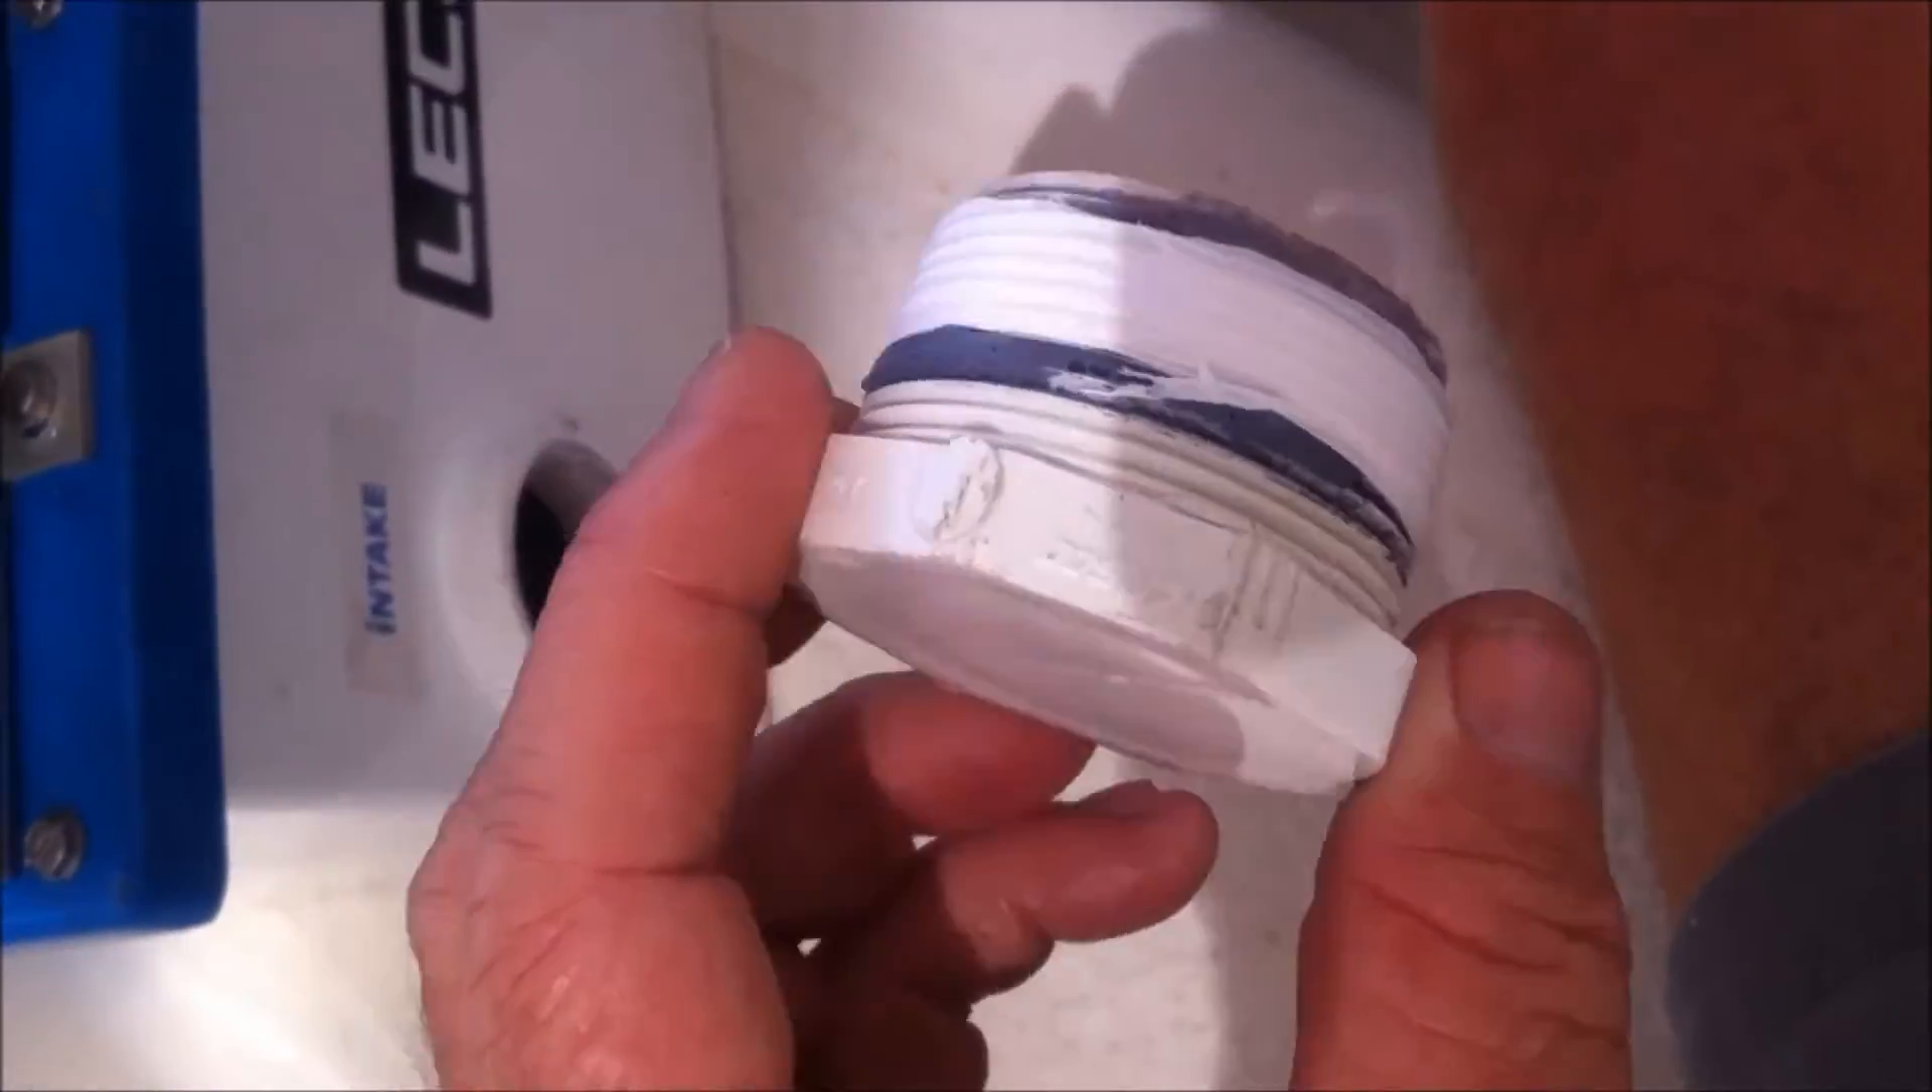There's our stopper with the Teflon tape wrapped around.